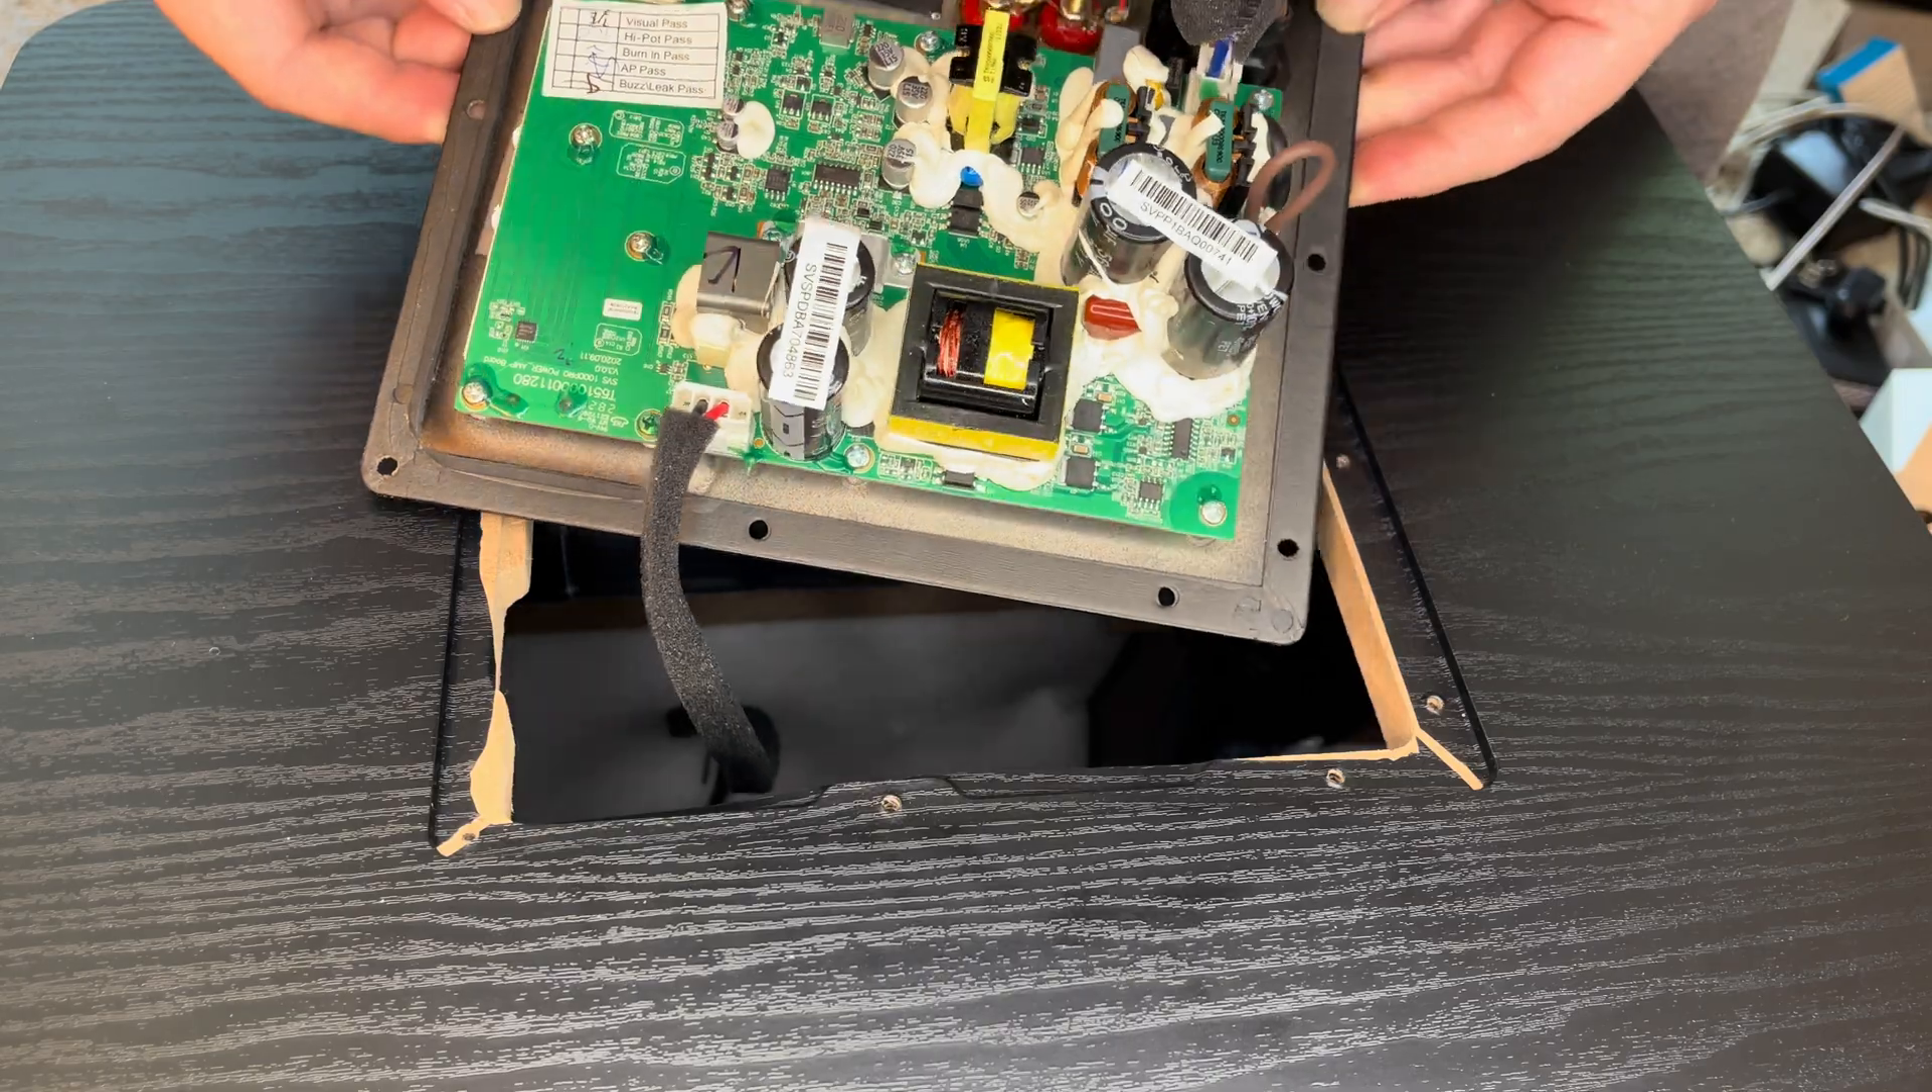What worked in the end for me was to very carefully grab two of the speaker terminals with both hands and lift the amplifier out of the case and there it is, the entire amplifier mounted onto the backplate.